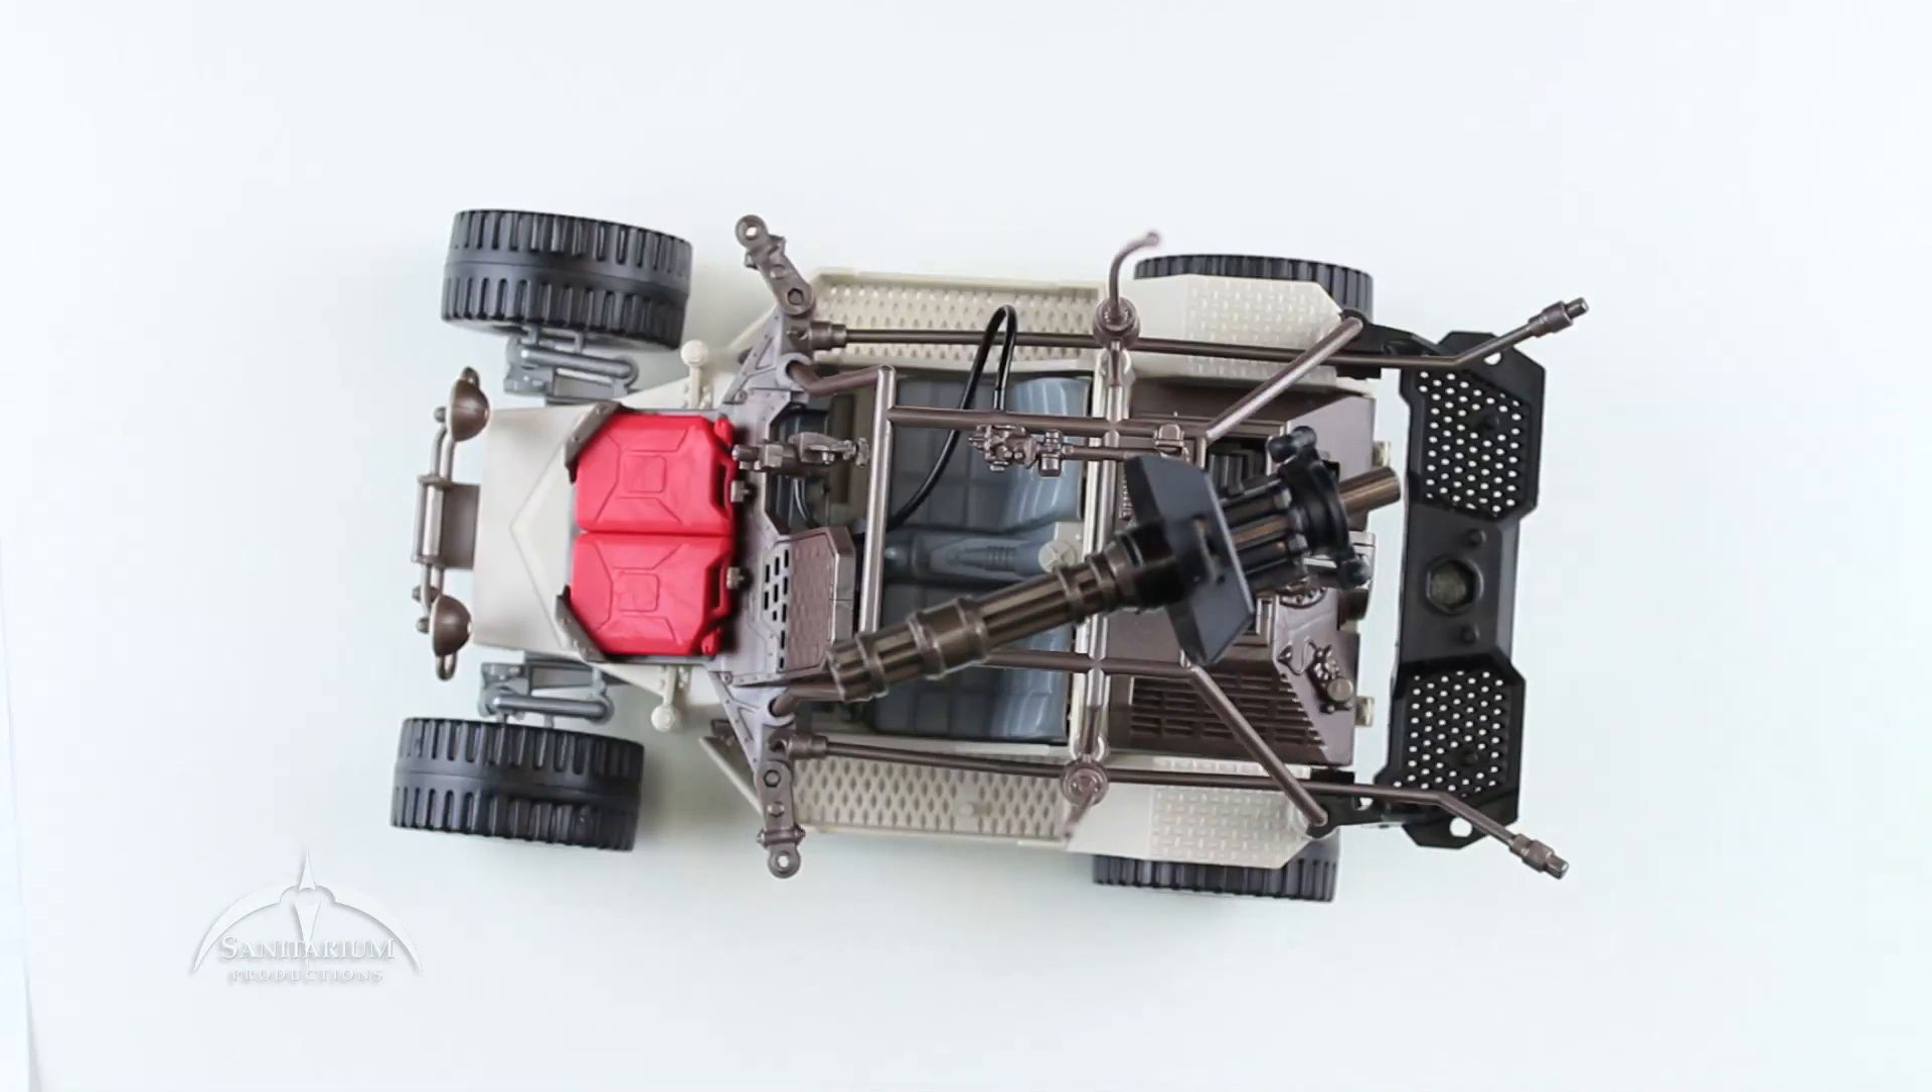So now your faux striker is completely assembled.